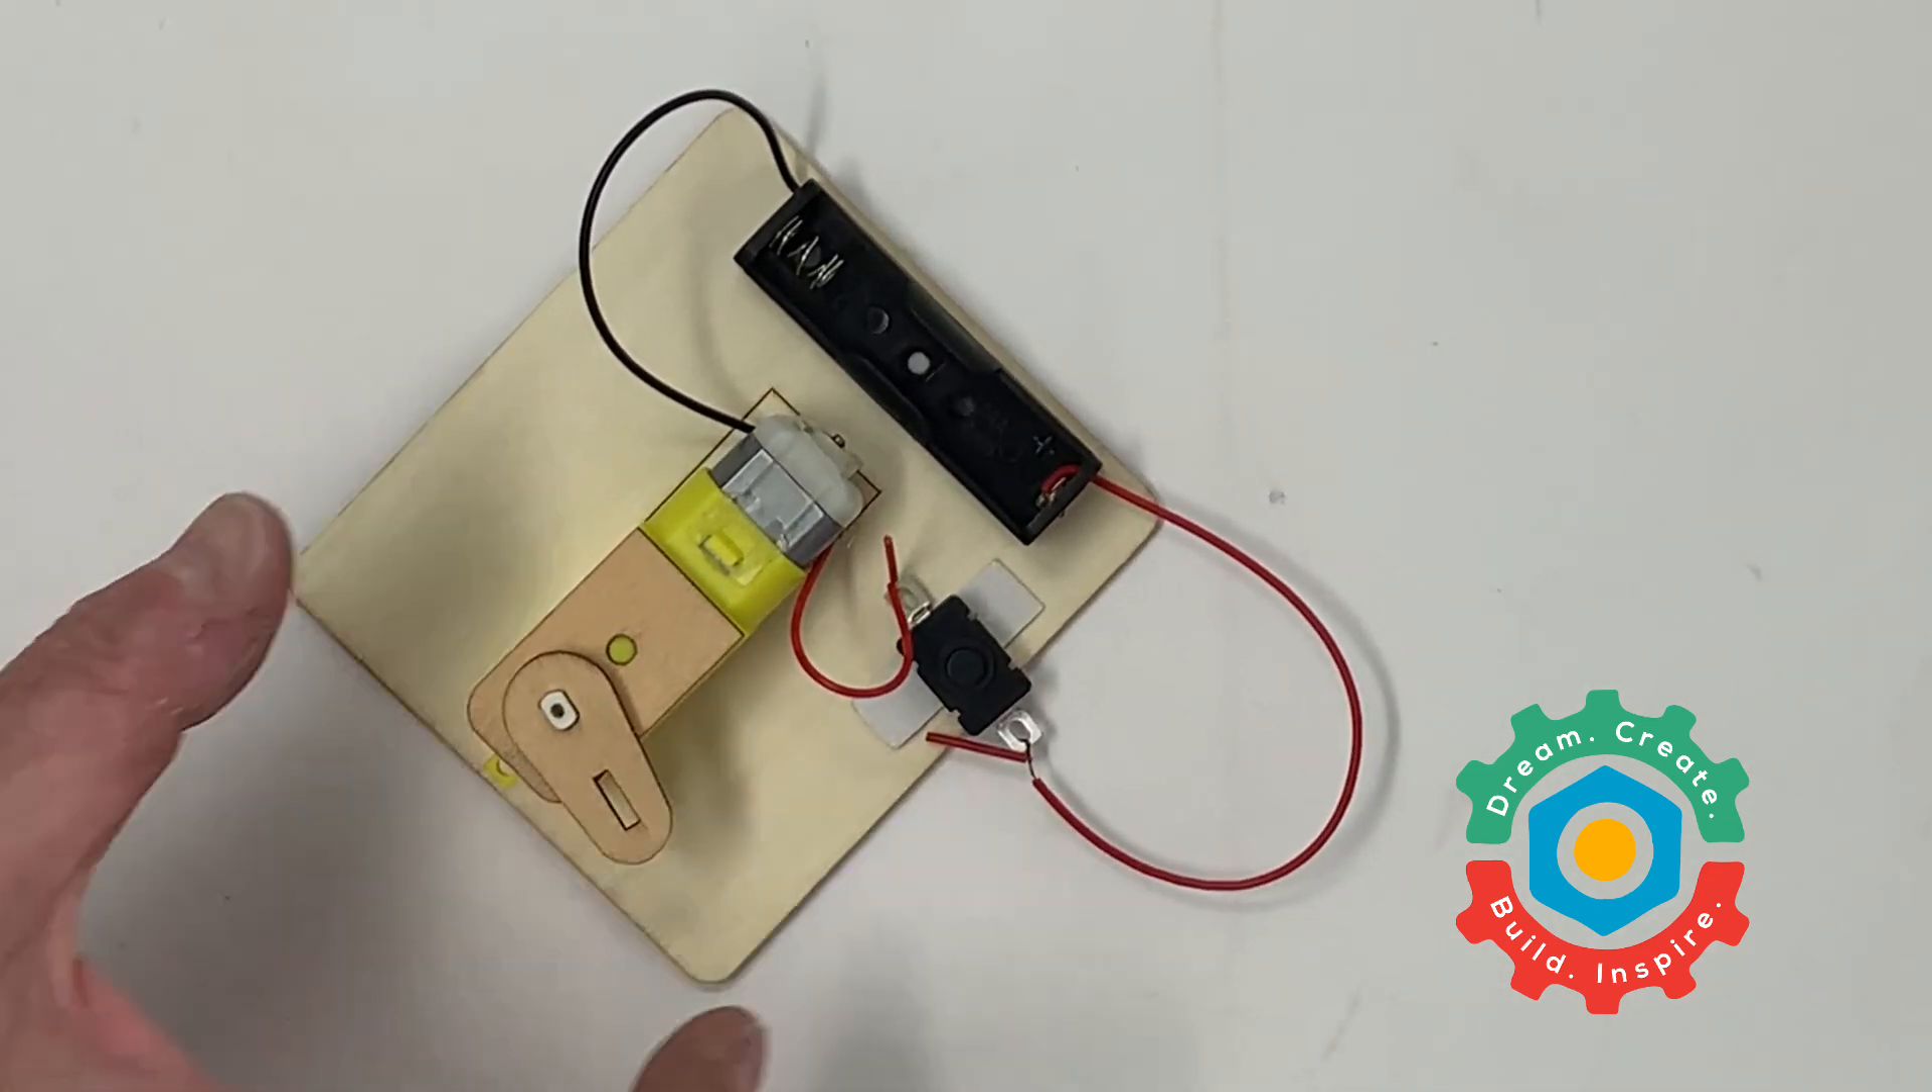Okay so we have secured our motor our power source and our switch to the base.